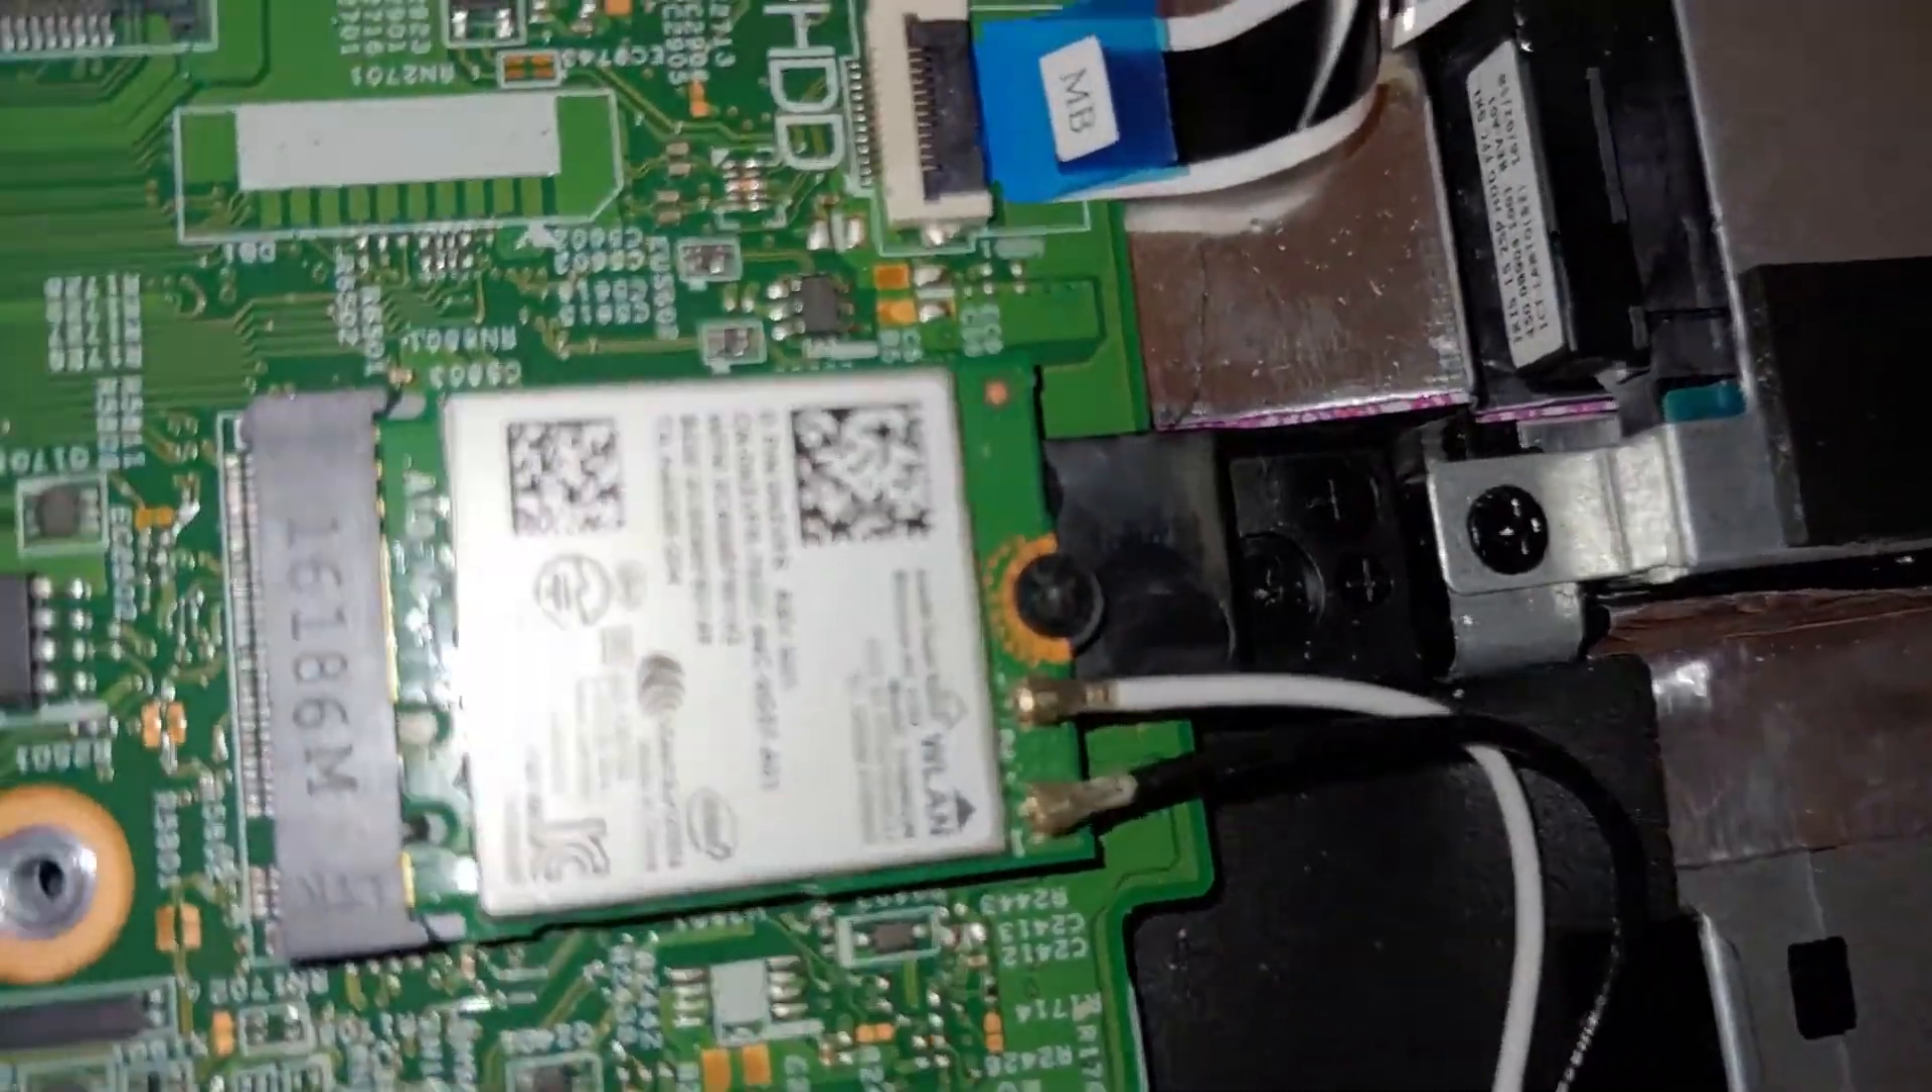I put my wifi card back in. I put the screw back in.